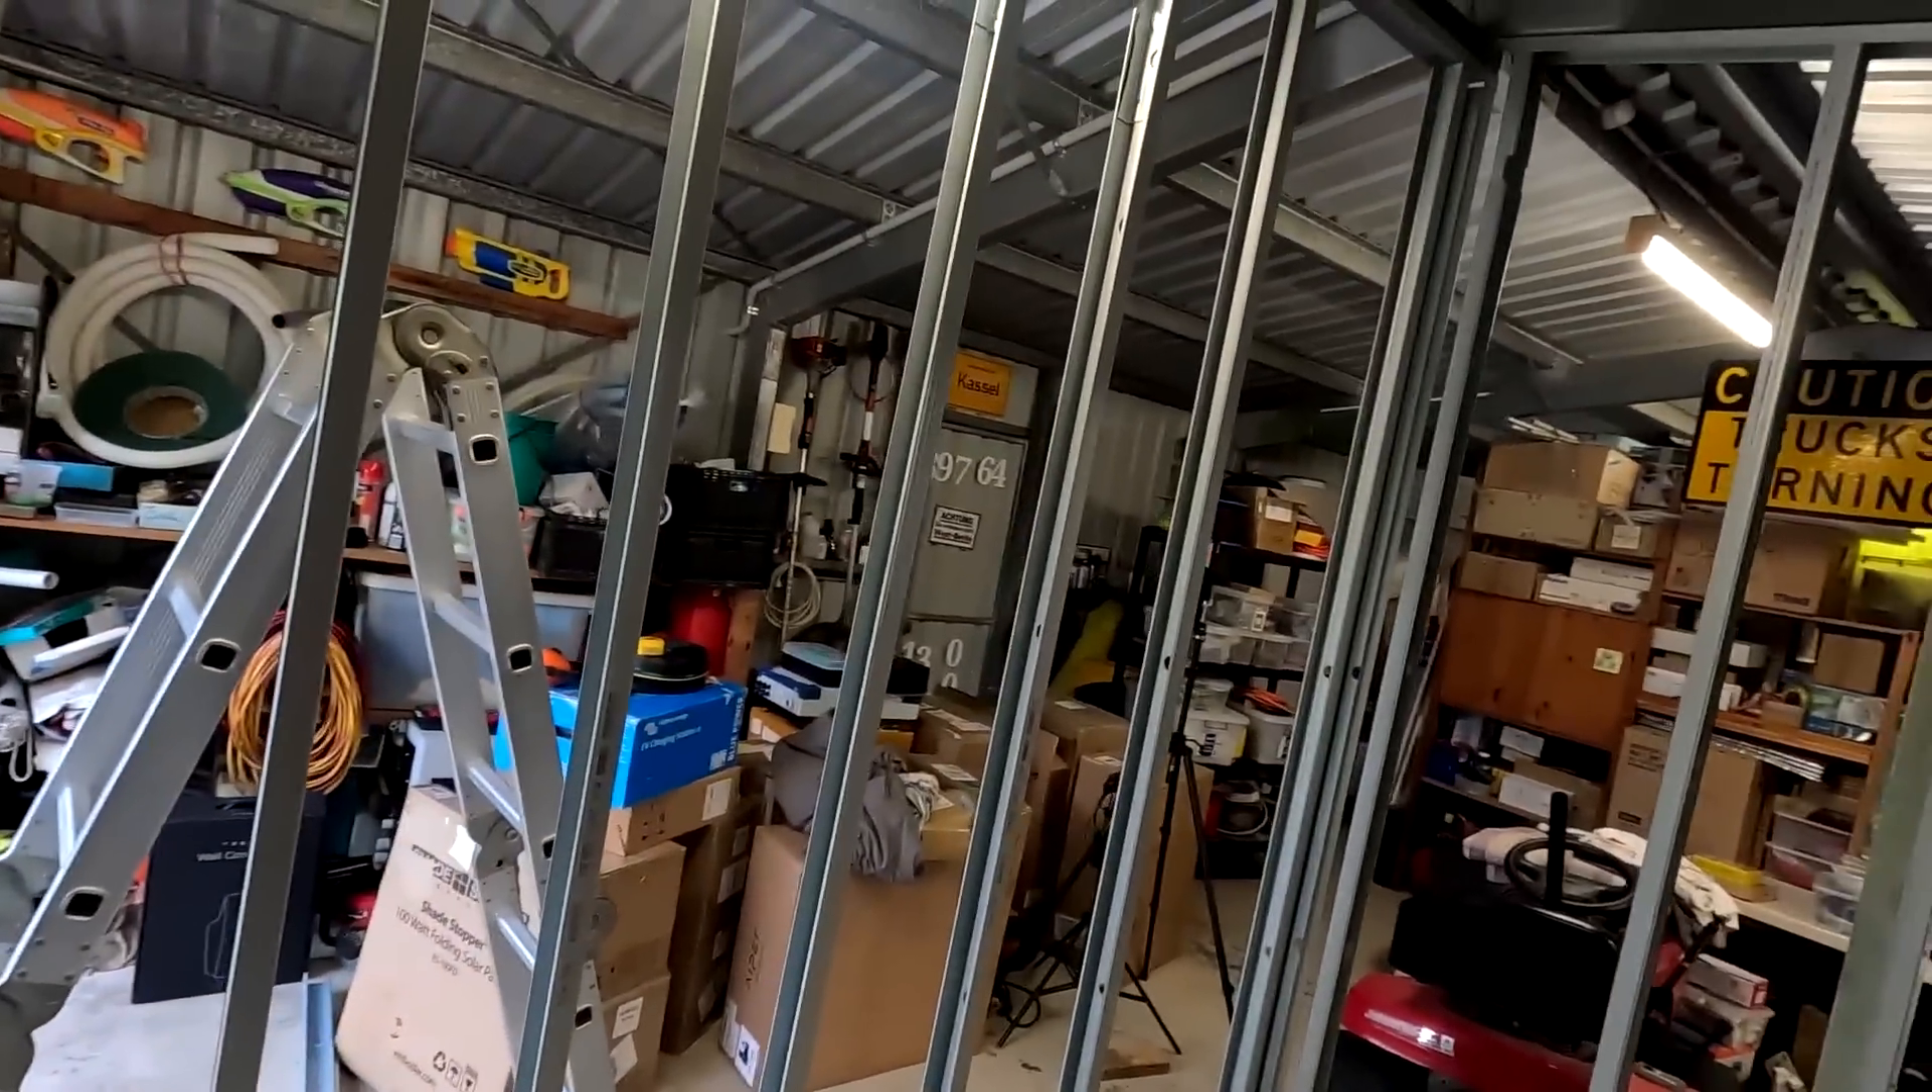All right my friends we have now finalized the framing of this battery and system room for all the dry walls to go in.